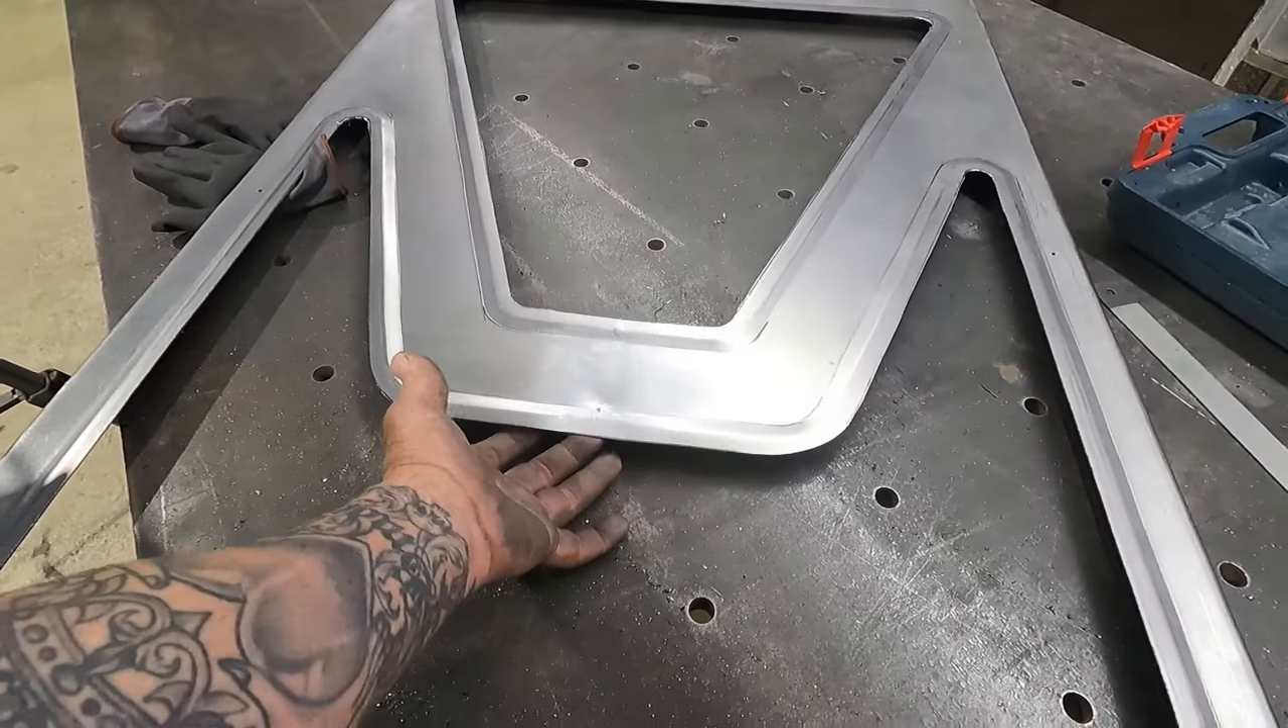I know i gotta still add my perforated metal in here but this is pretty flimsy.